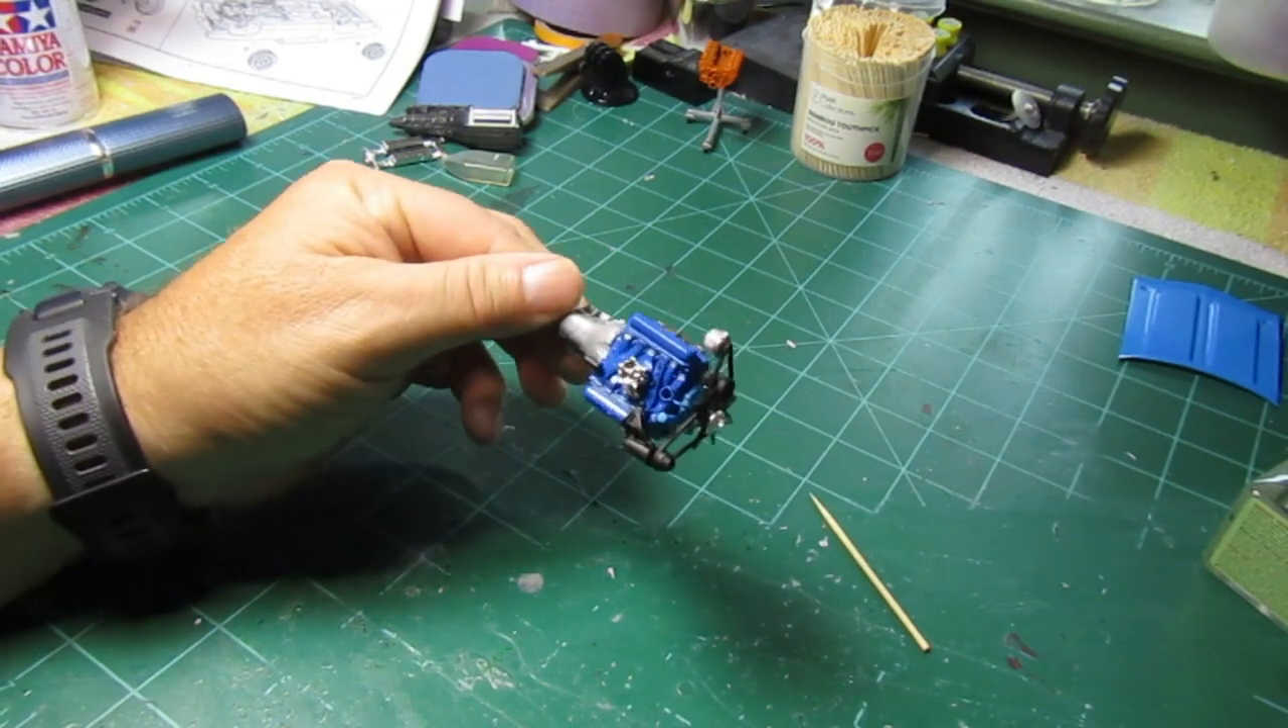So I've managed to do the engine and the transmission. And it went together really good.